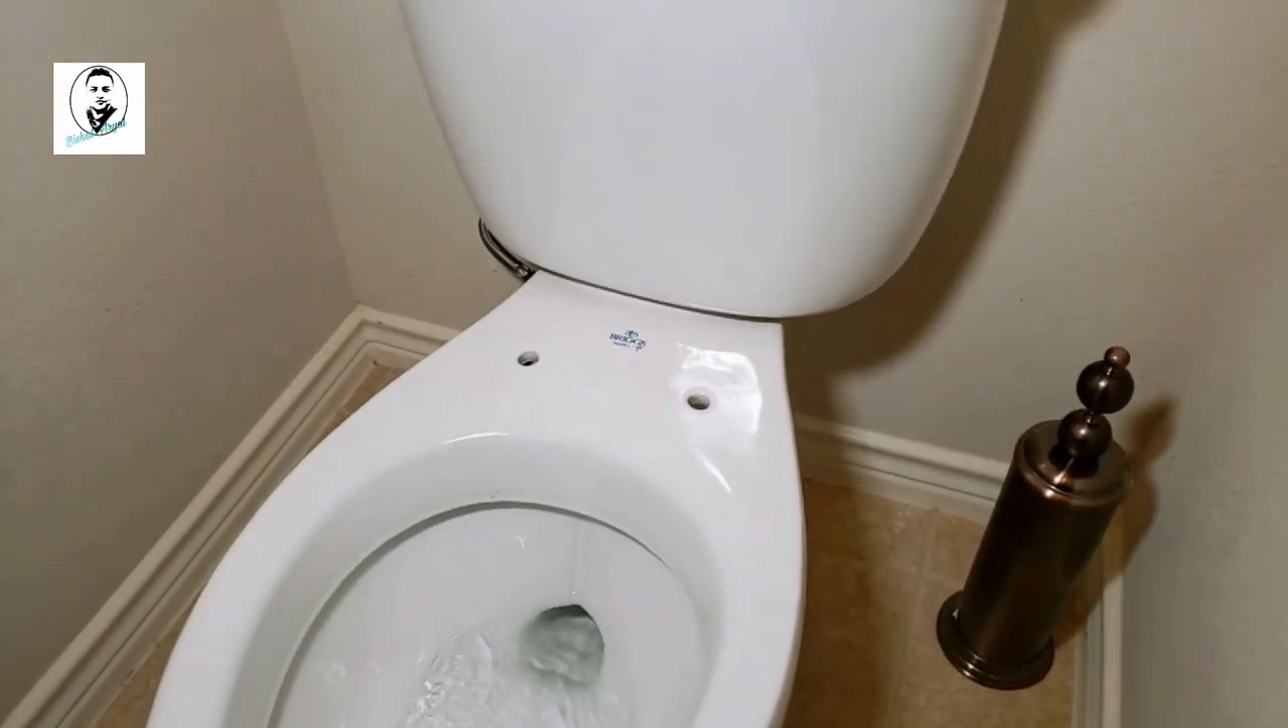Now the seat has been removed.